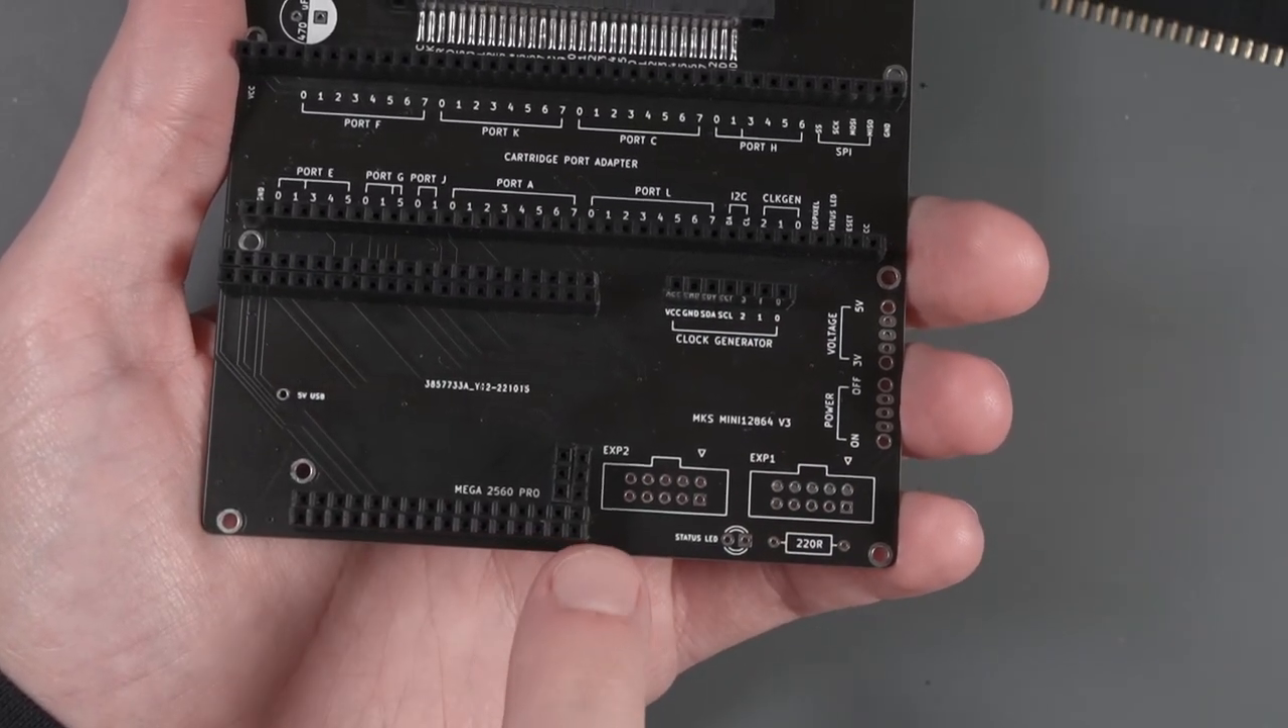I populated the rest of the female pin headers.